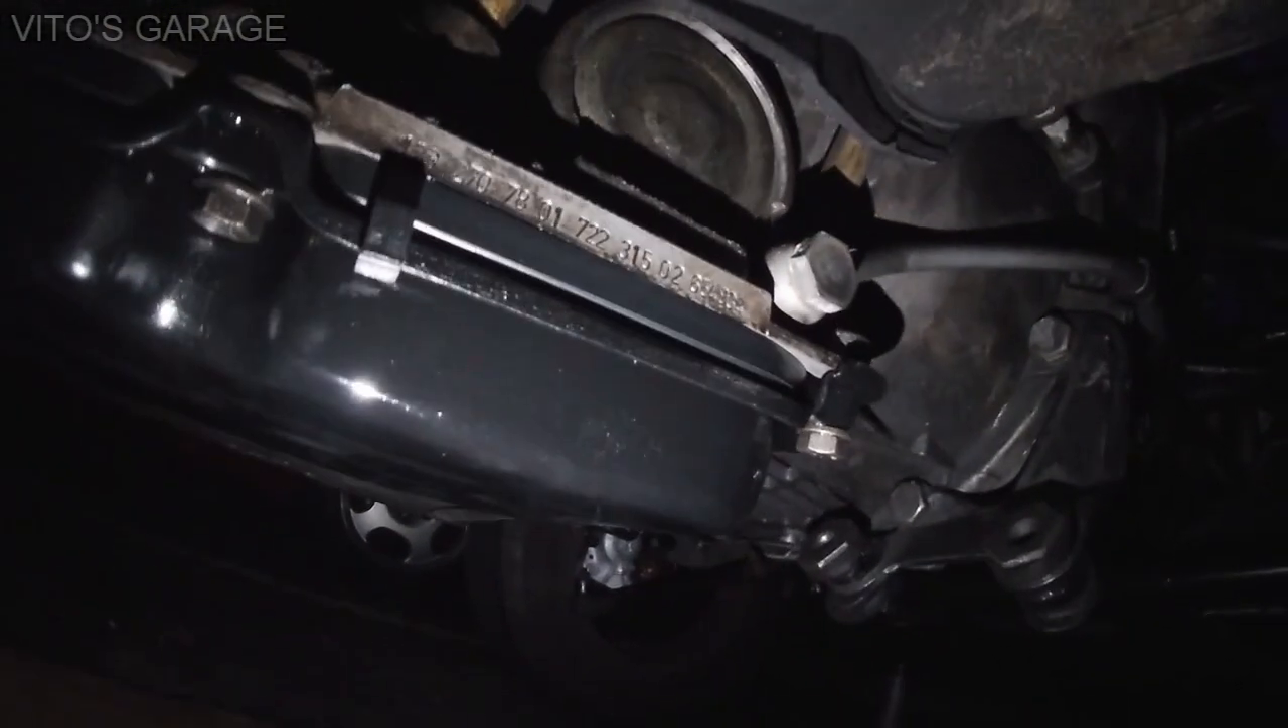All right guys everything is back the pan is back all reinstalled looking great.